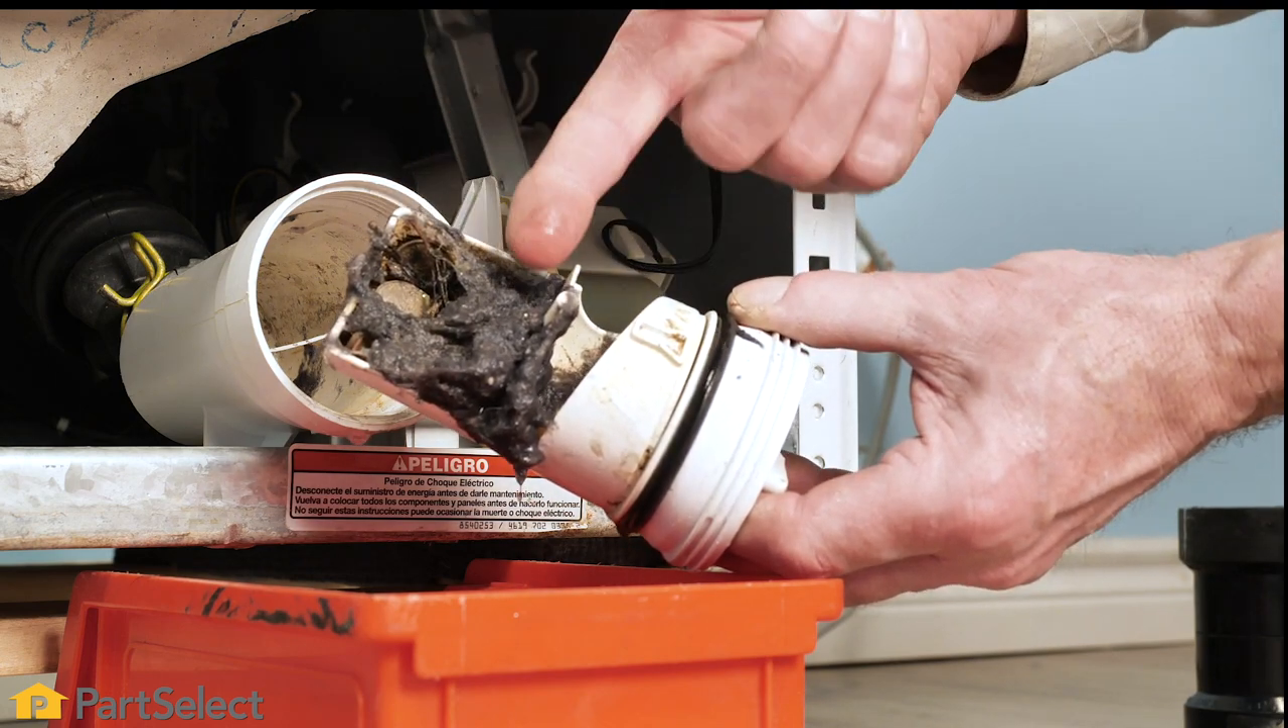Now with the filter removed, you see that we have some items that are caught in that trap, which is exactly what it's meant to do.